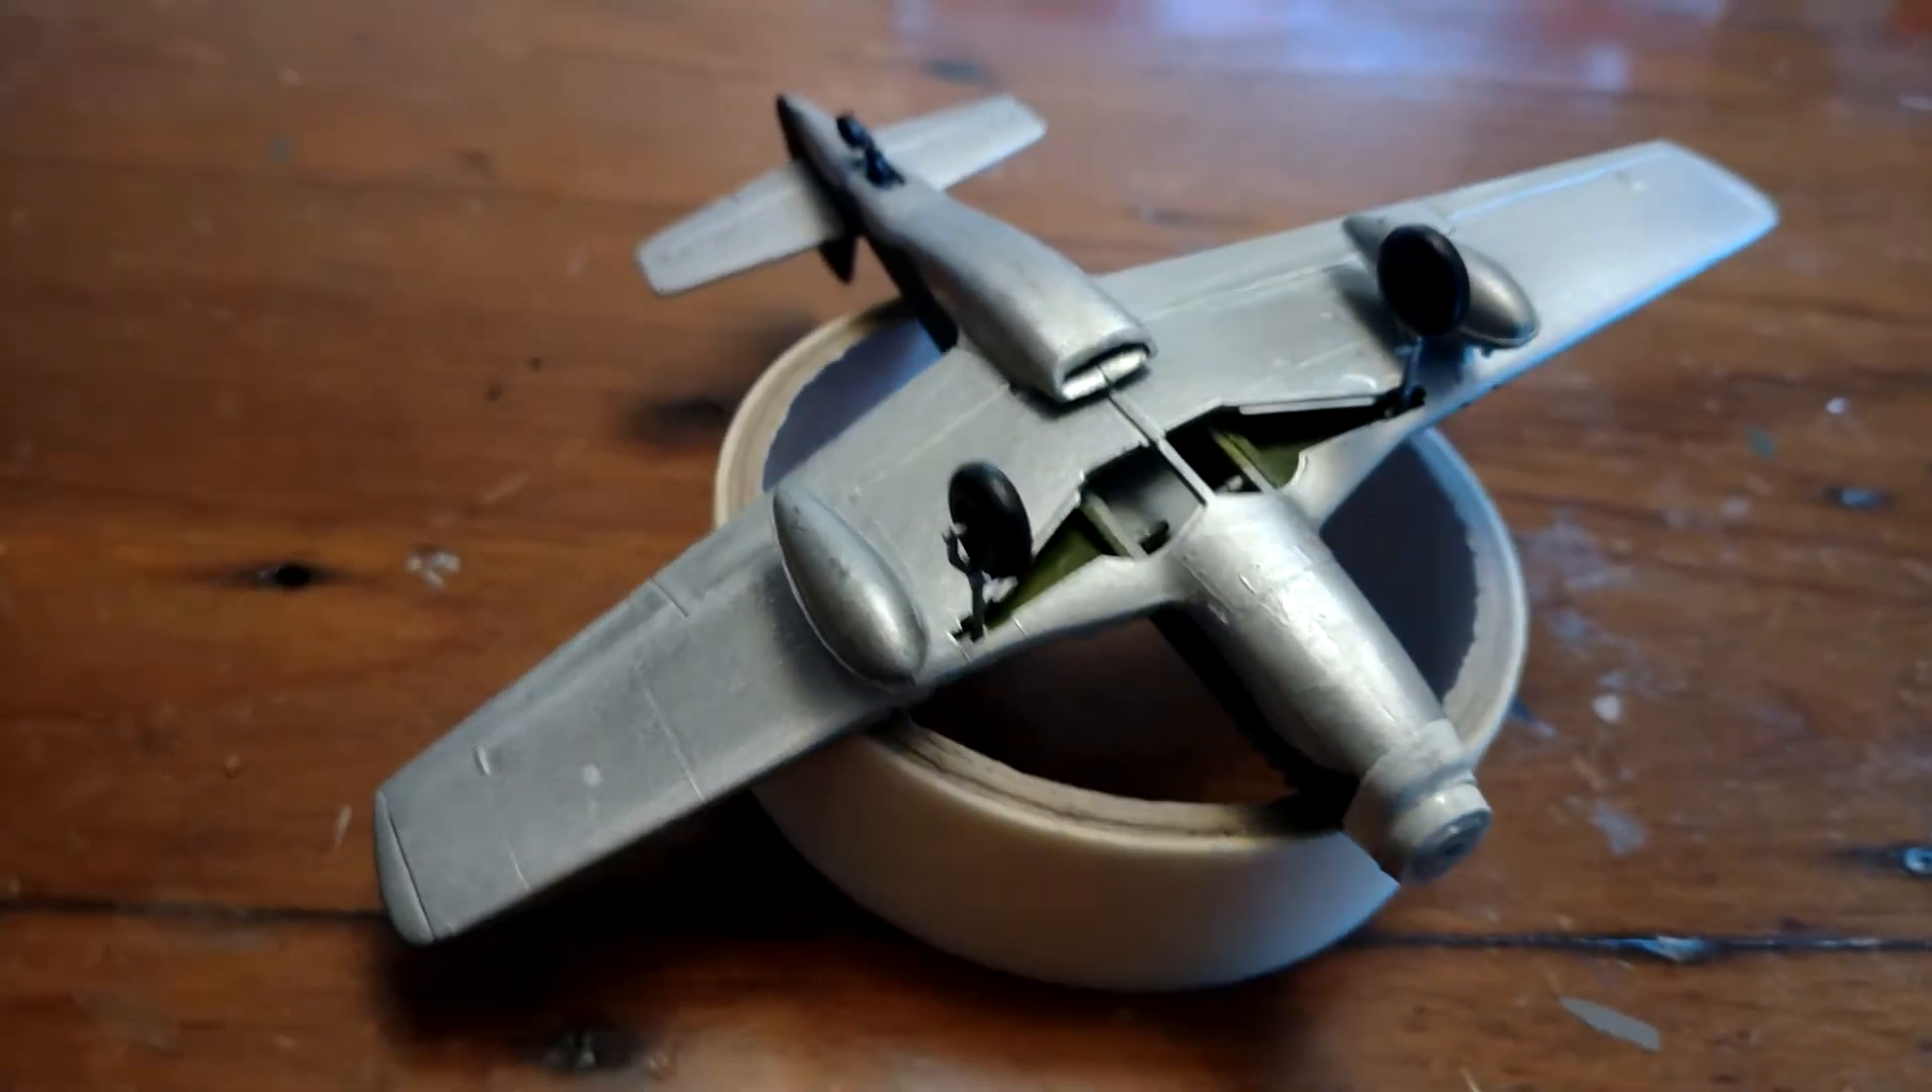So I fitted the drop tanks and the wheels, I need to do the wheel covers, the undercarriage covers as yet.